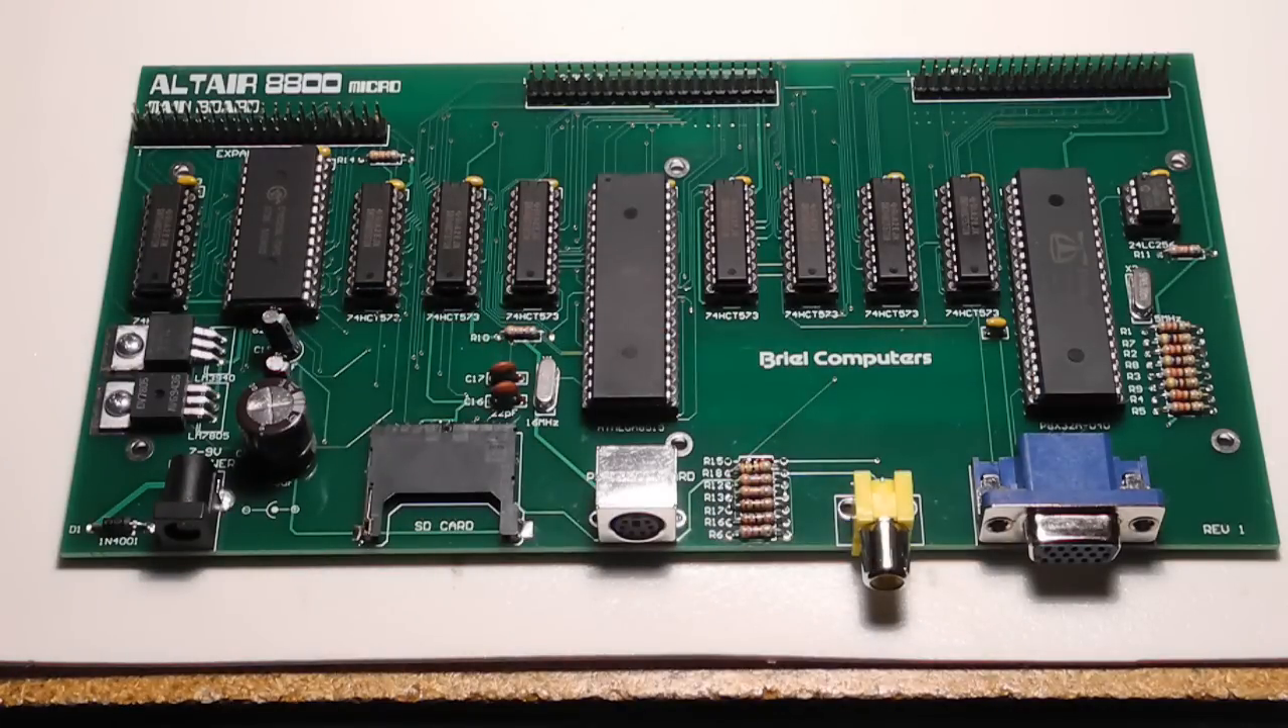So I finished up the assembly of the main board with the installation of the electrolytic capacitors, the two voltage regulators, and then put all of the integrated circuits into their sockets.